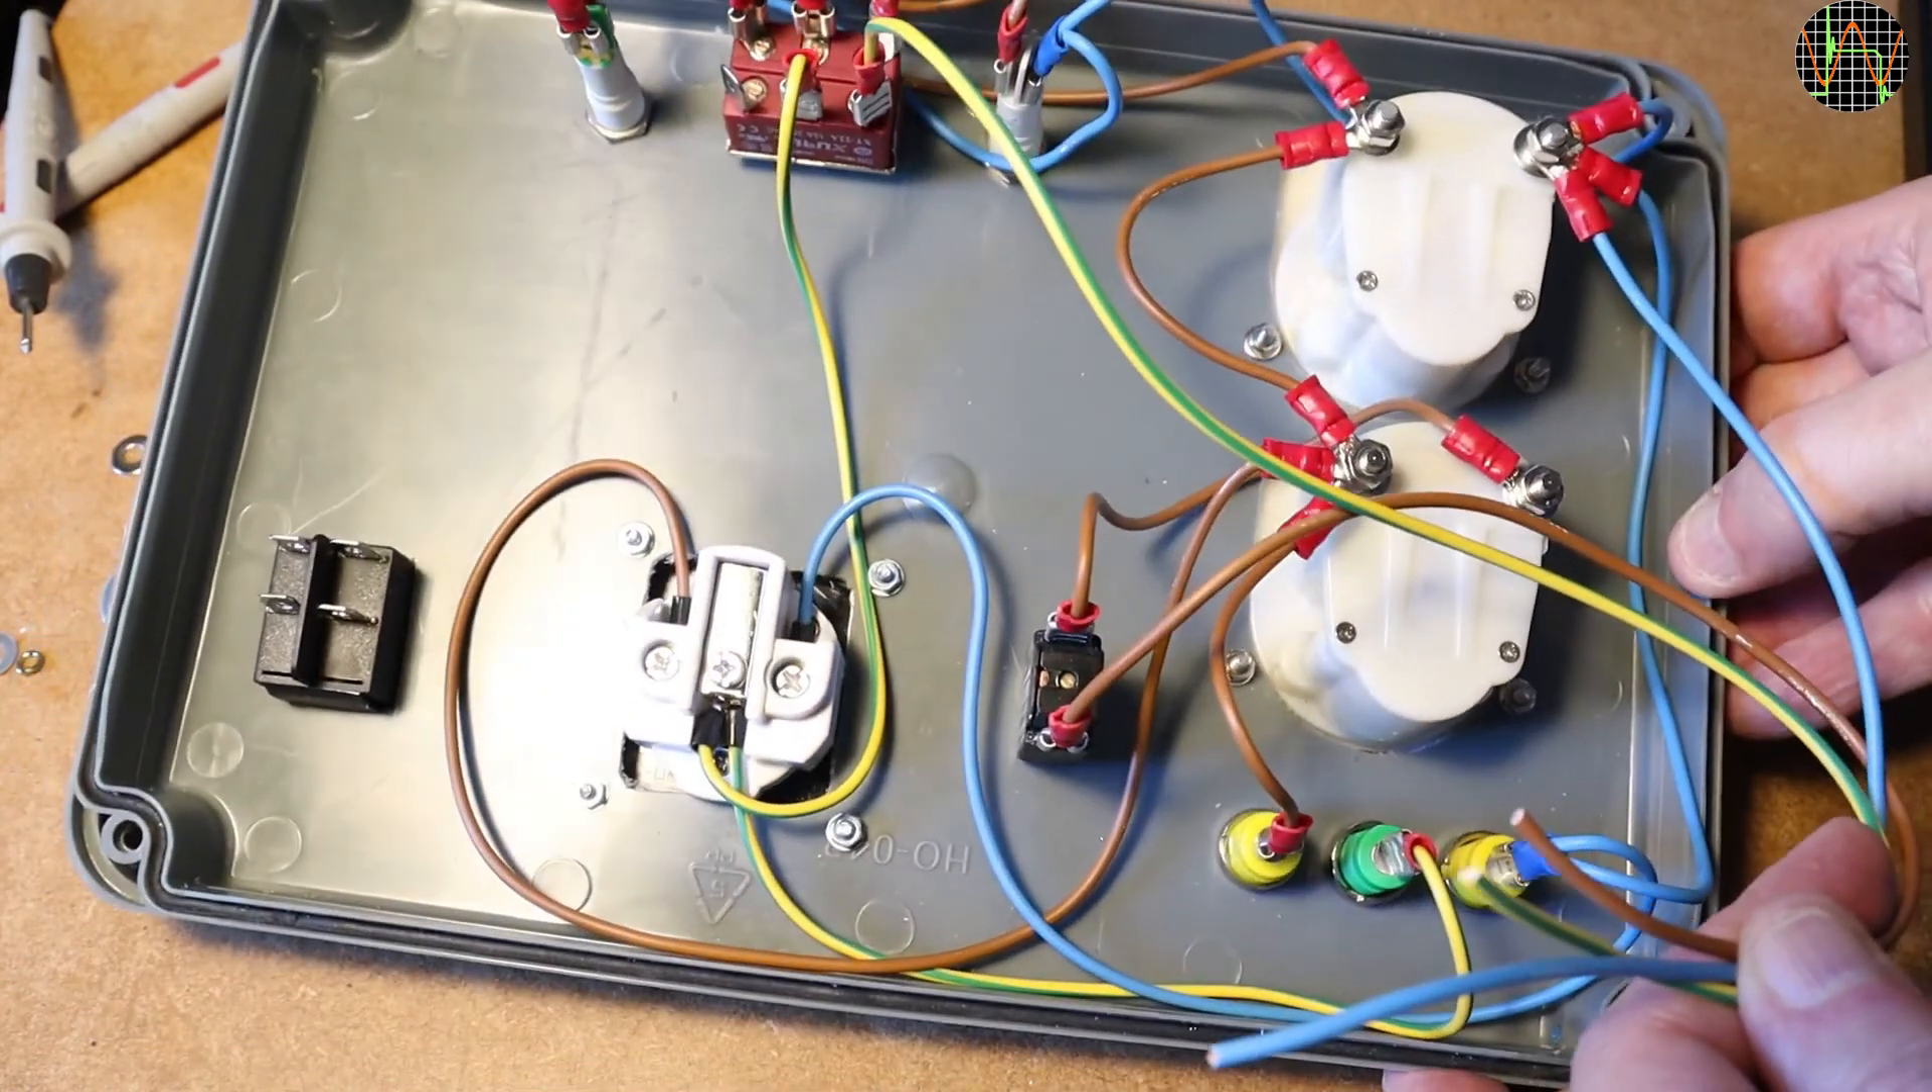On the left you see the main switch for the primary side has no wires yet because, if you recall, these wires have already been prepared as part of the transformer installation.